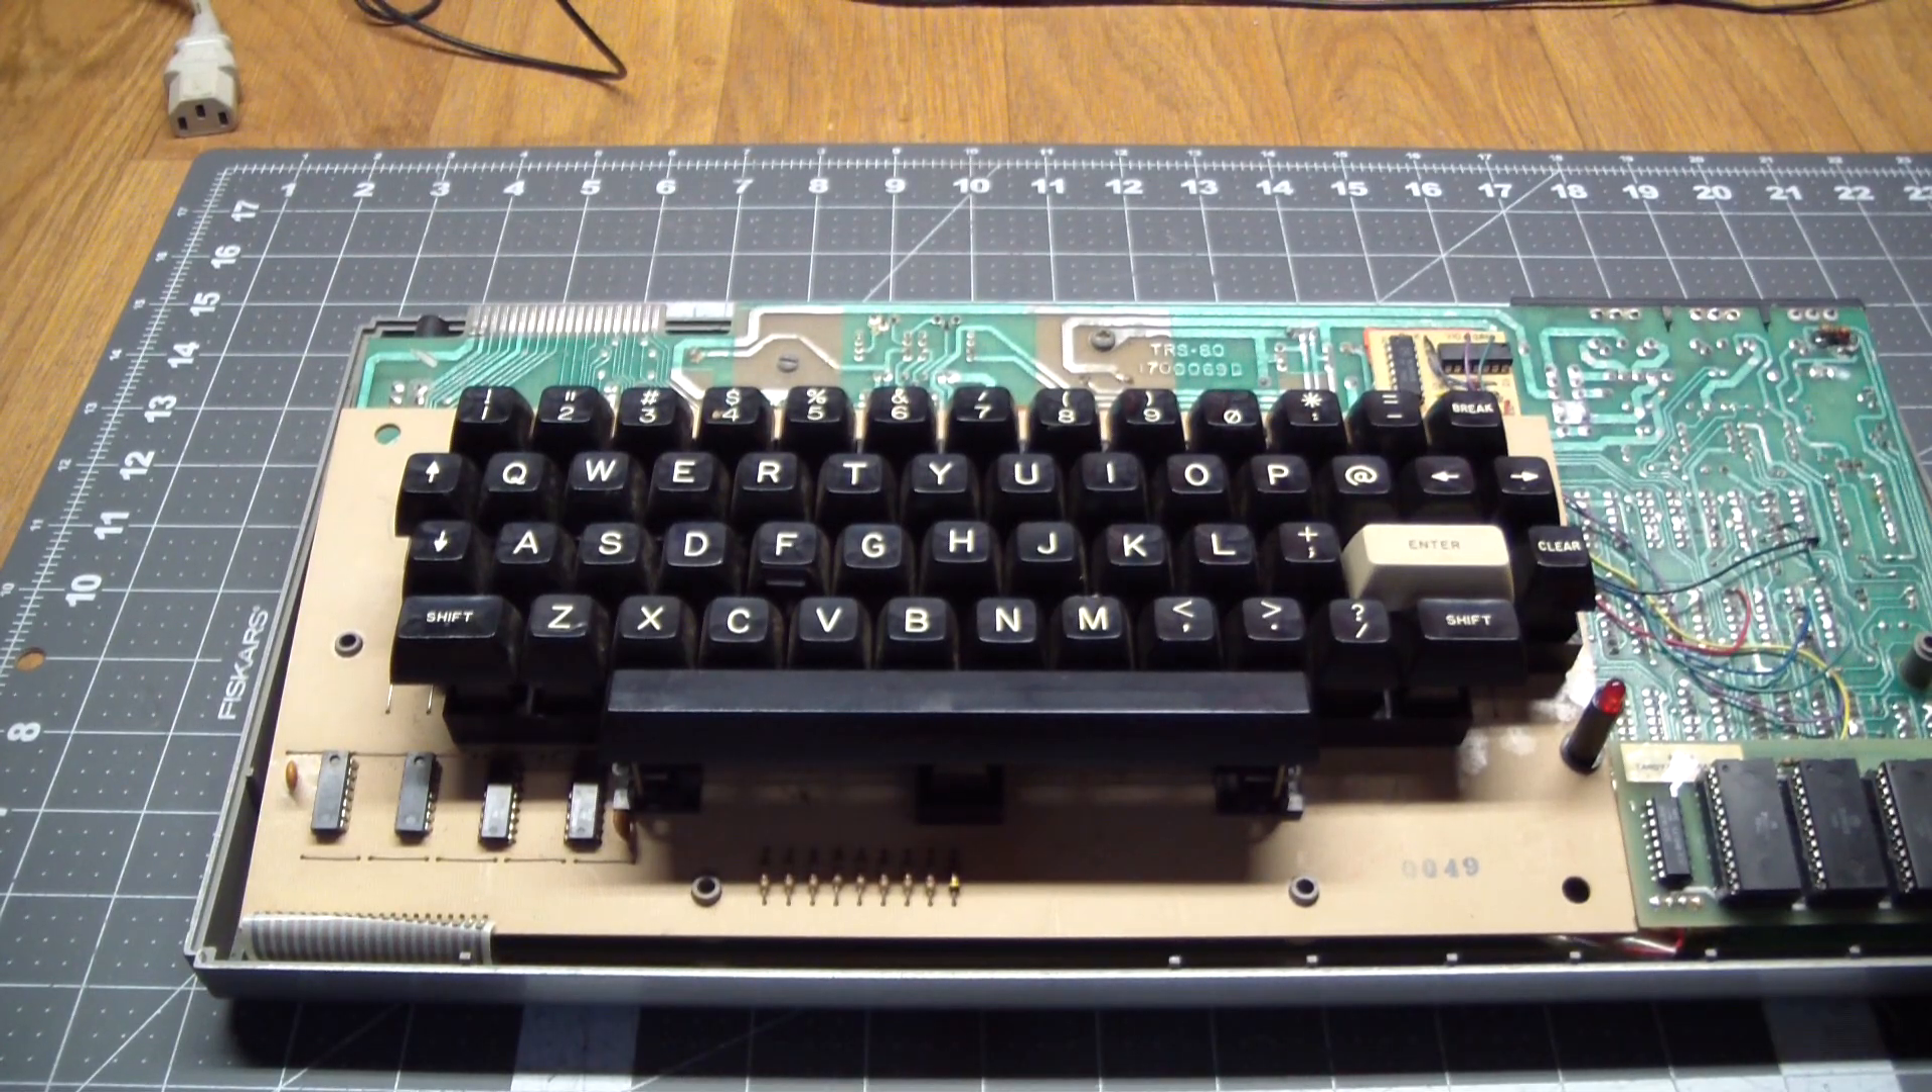And once we're done, we lift off the top of the case. And now we have access to the keyboard.